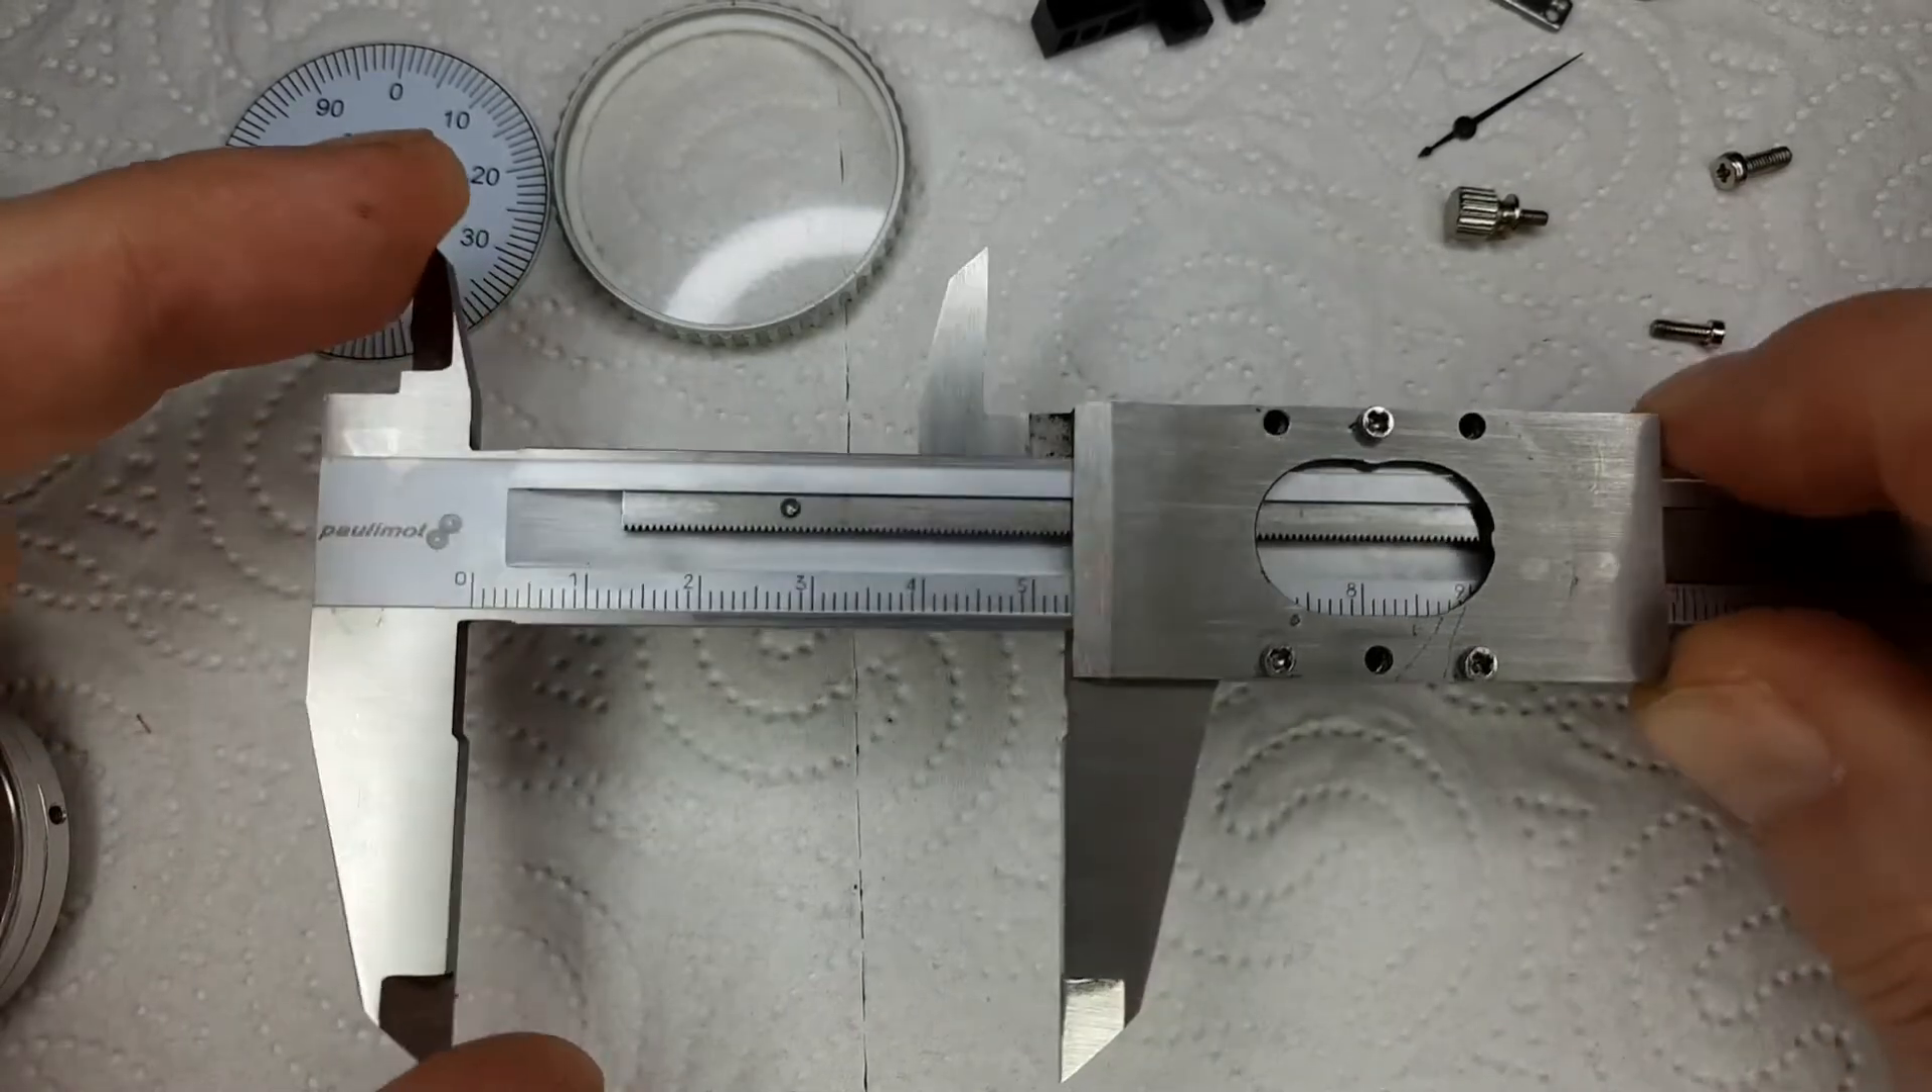Here you see the caliper disassembled already.